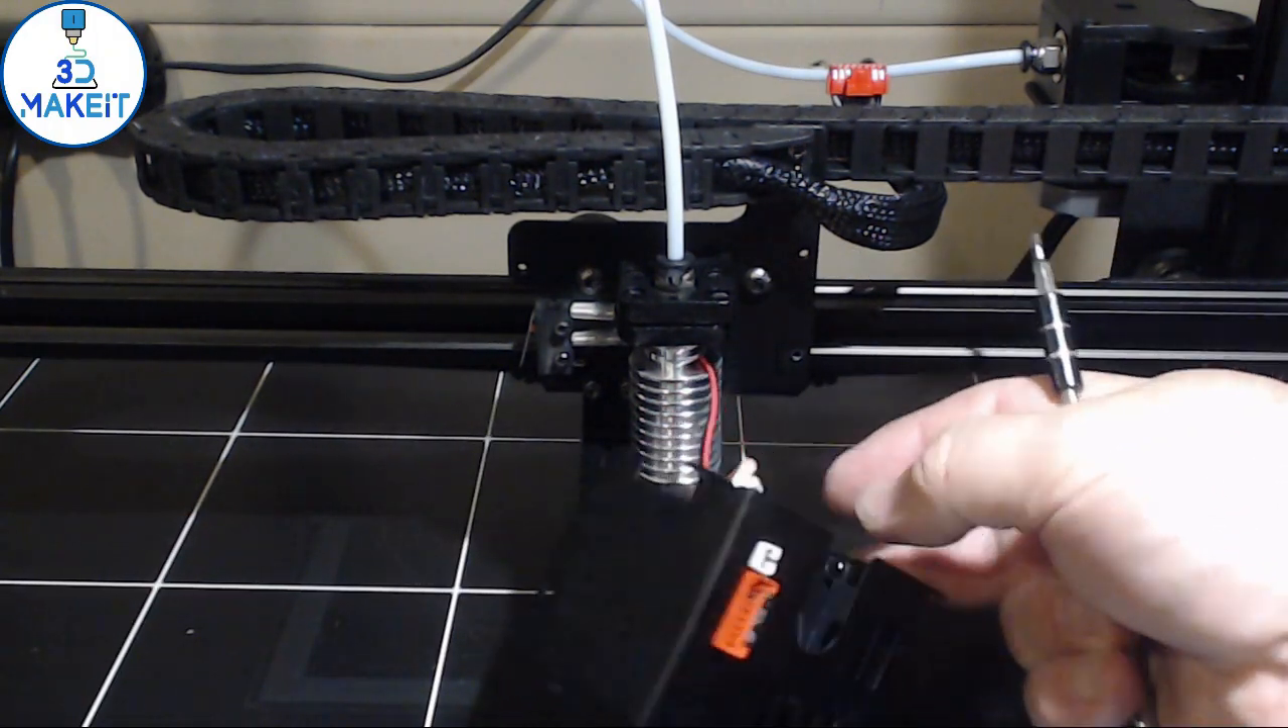Okay, so we removed the shroud.